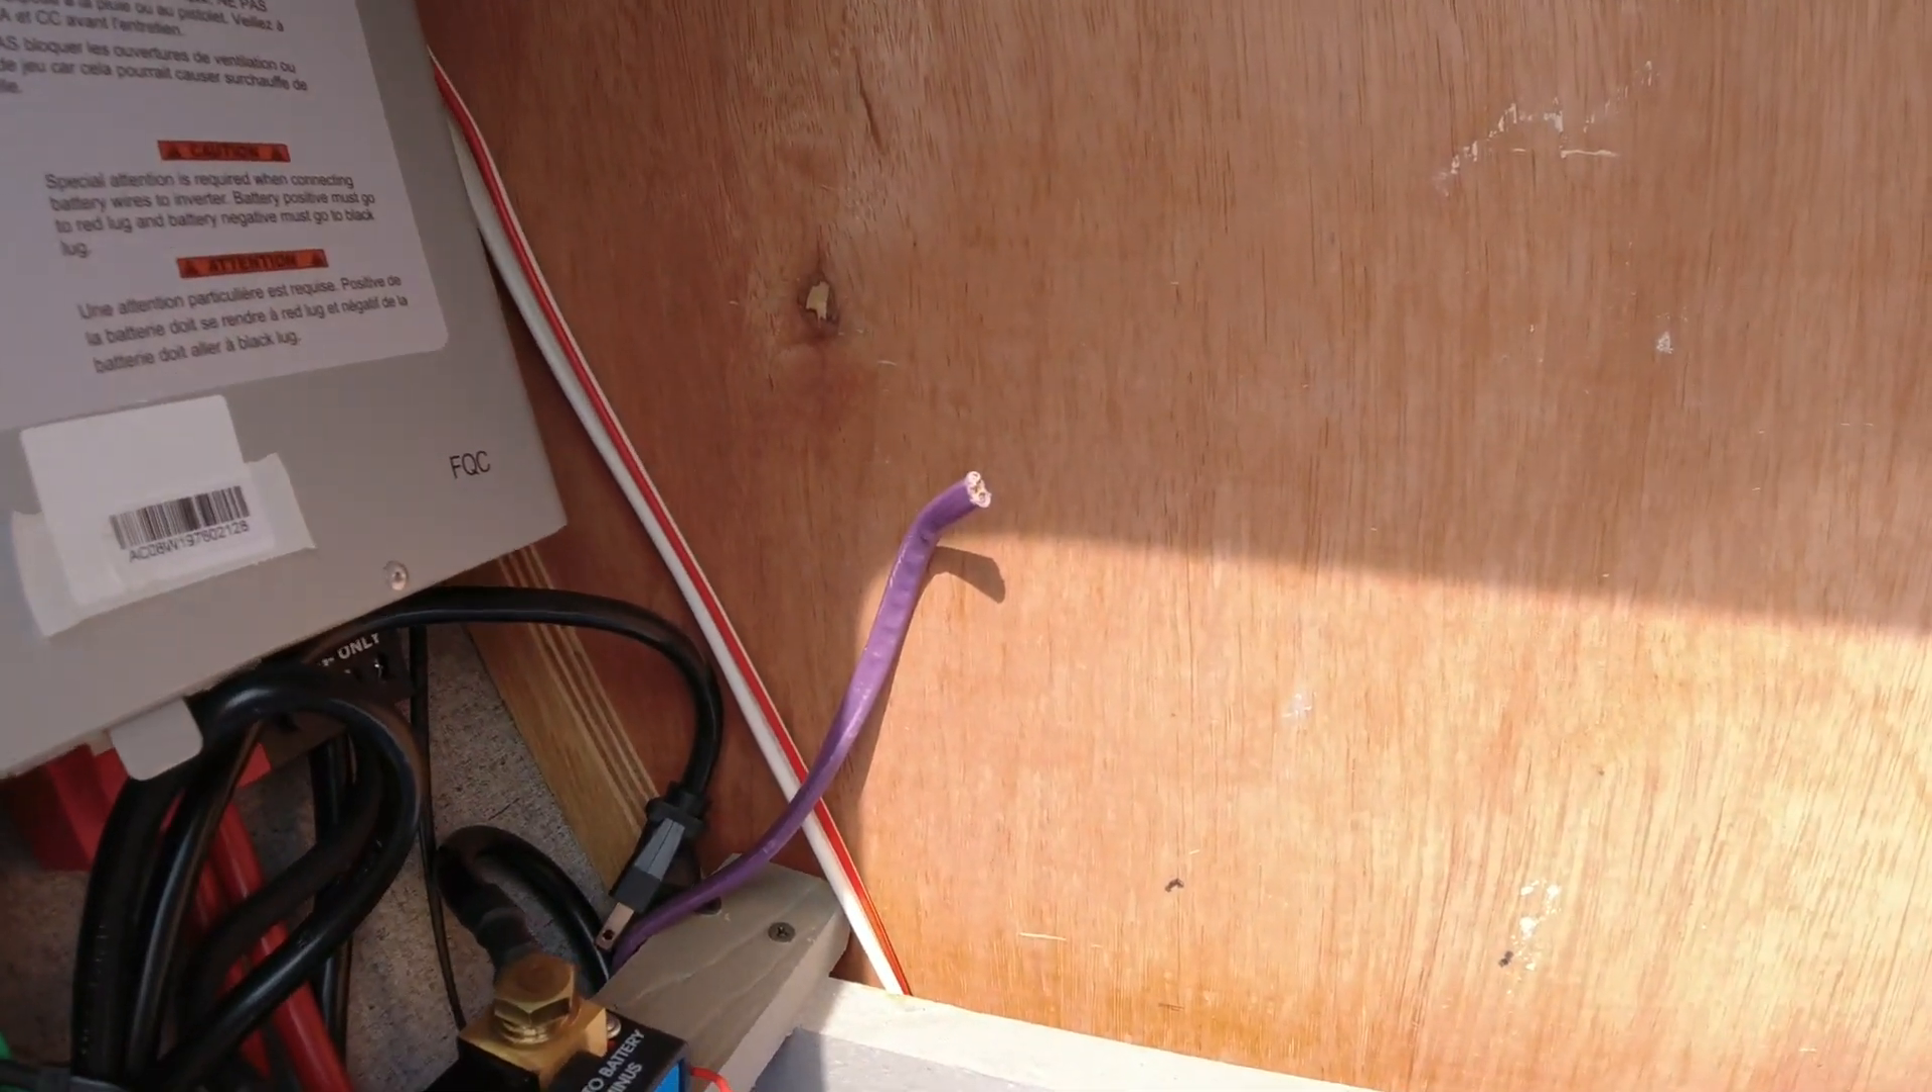I've still got to add my plug out here and i'm going to figure out how to do that soon.